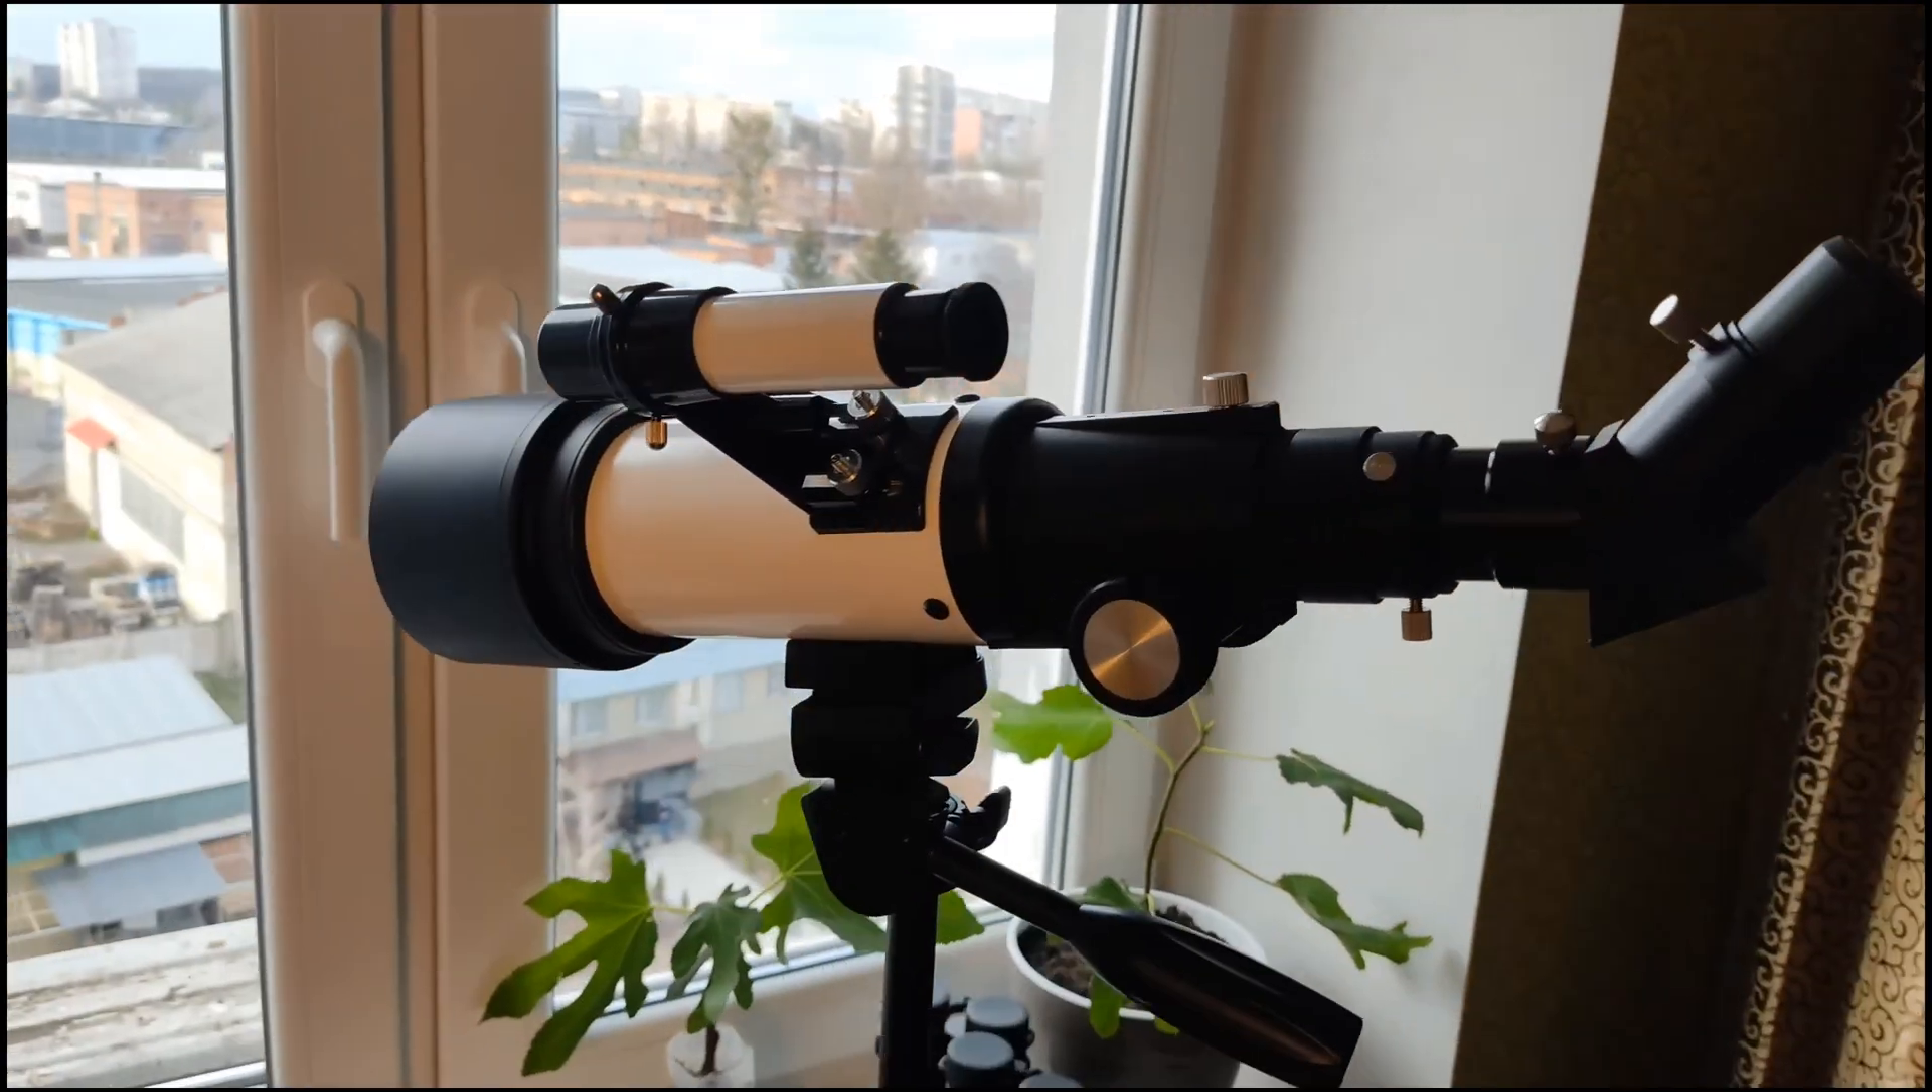This is how it looks fully assembled on the tripod. We've mounted it on the tripod and everything looks great now.